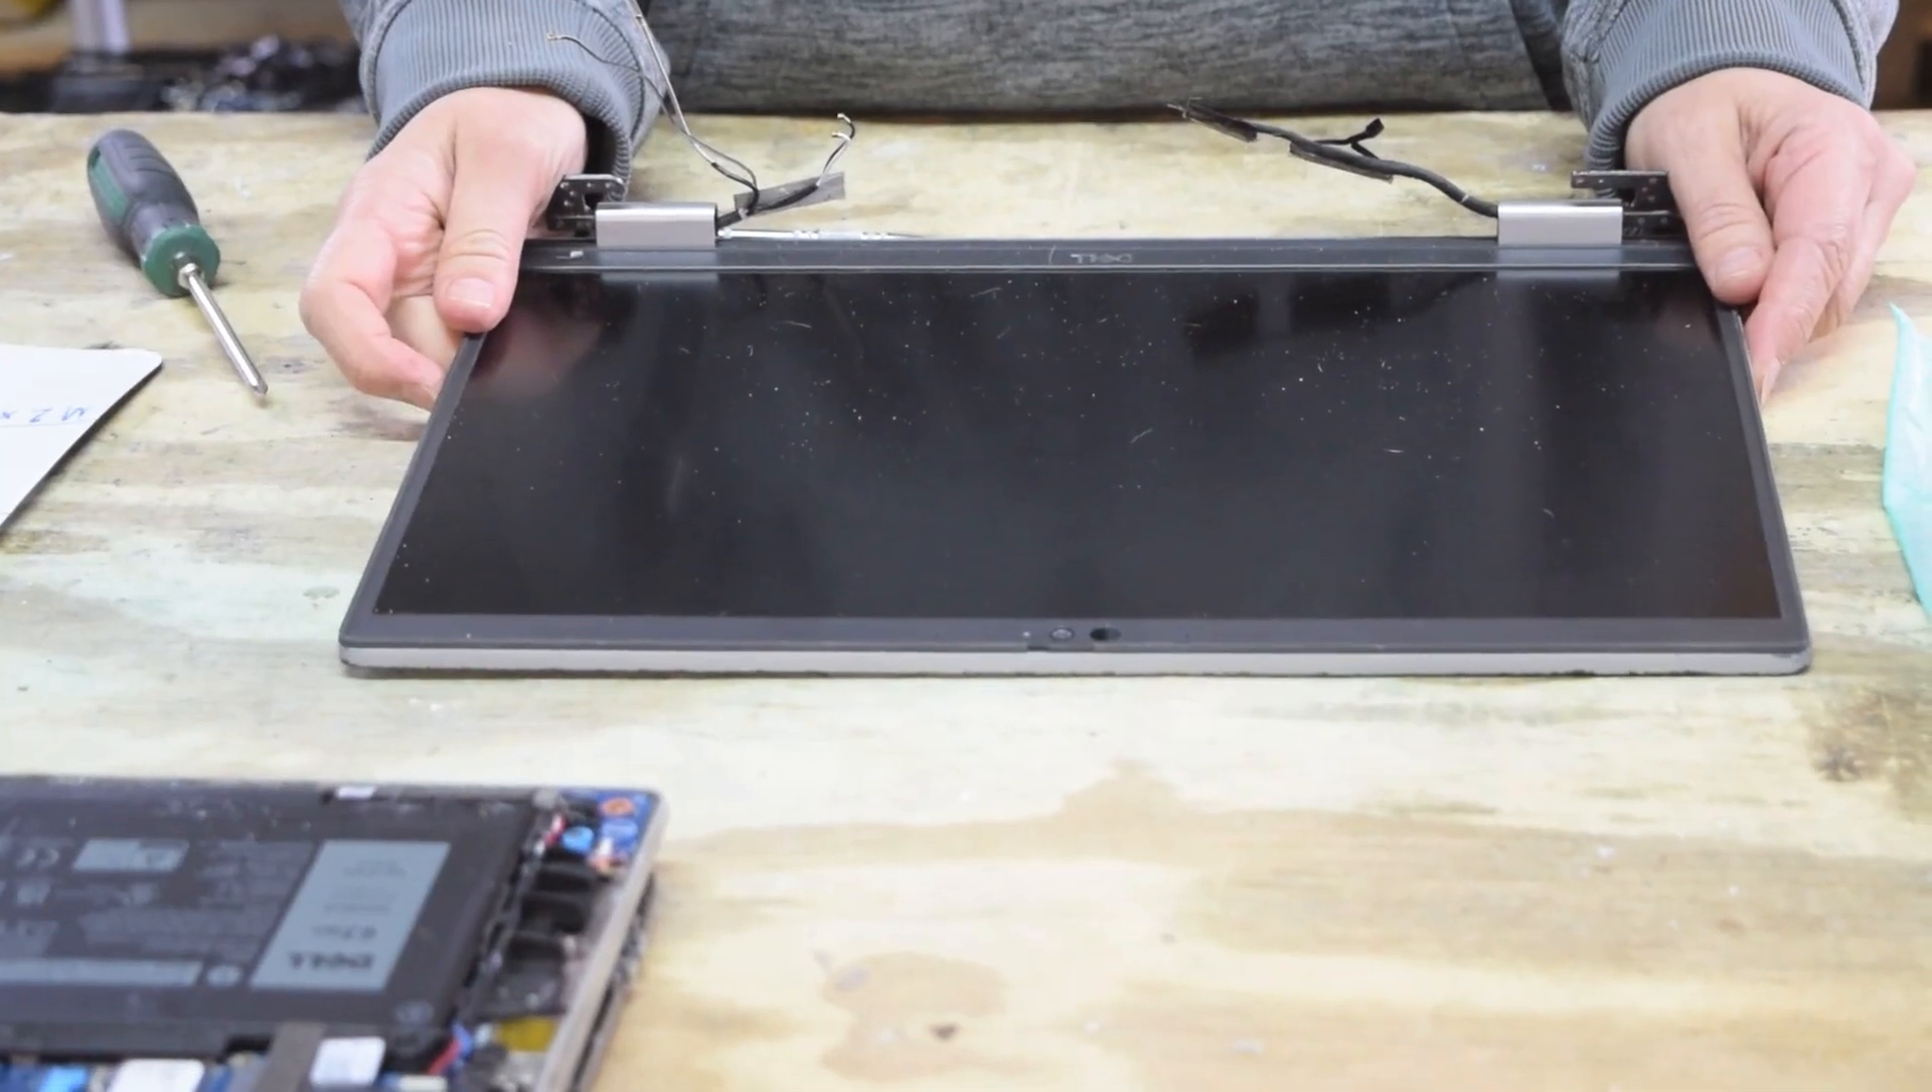So now you've got the screen assembly off.